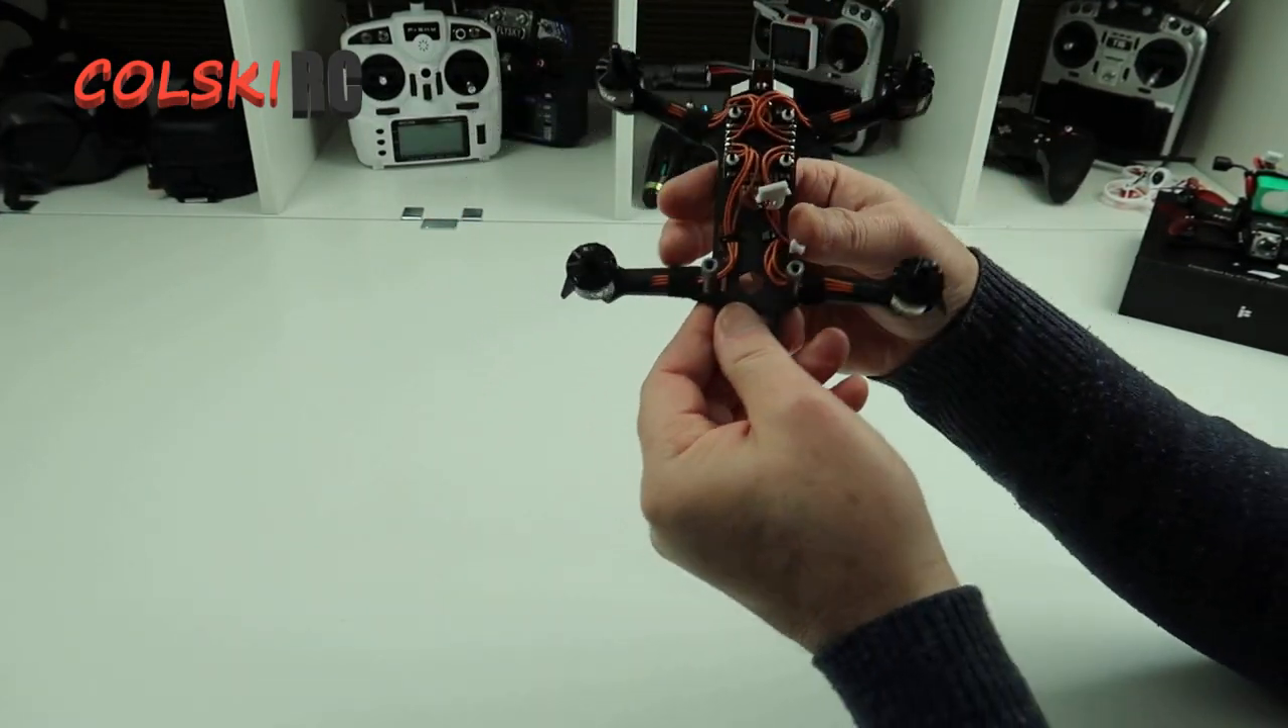Okay so we've got the motors in place.